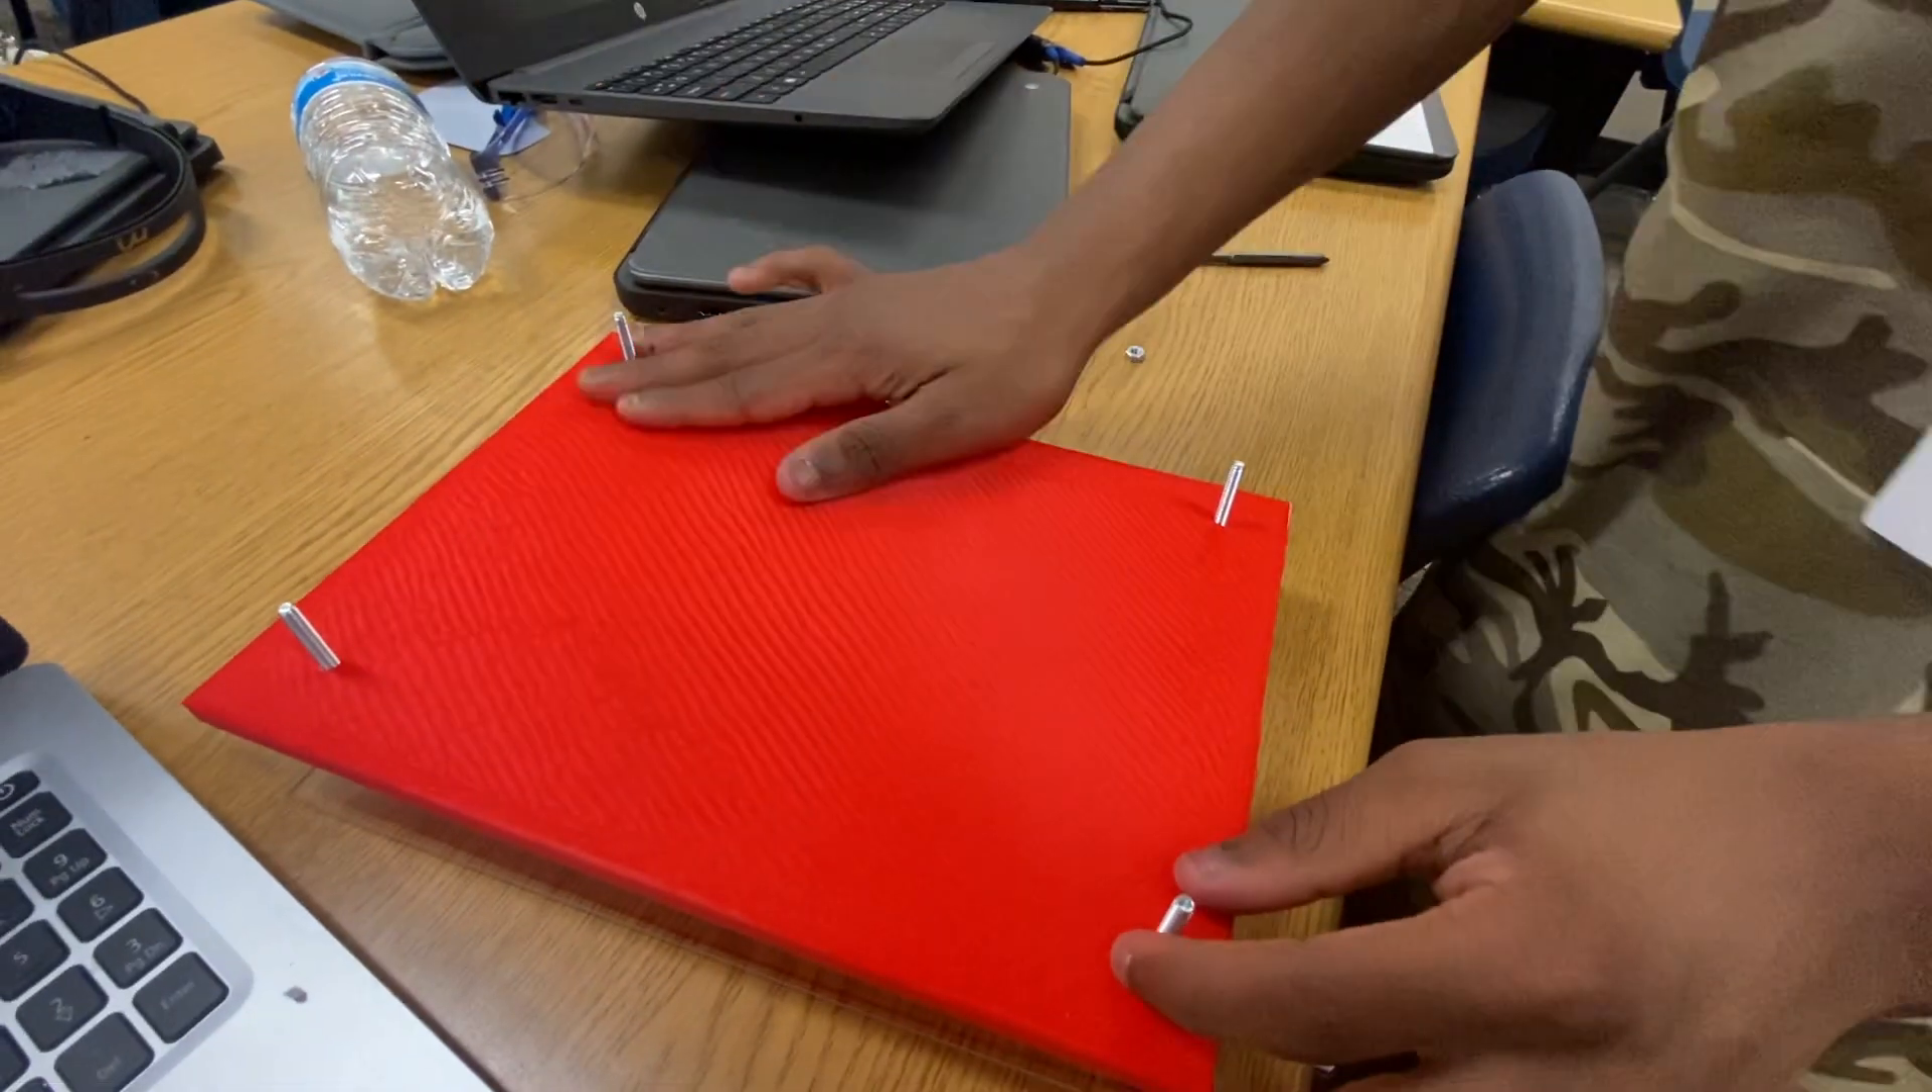As you can see, you got all four screws in the 3D print design.